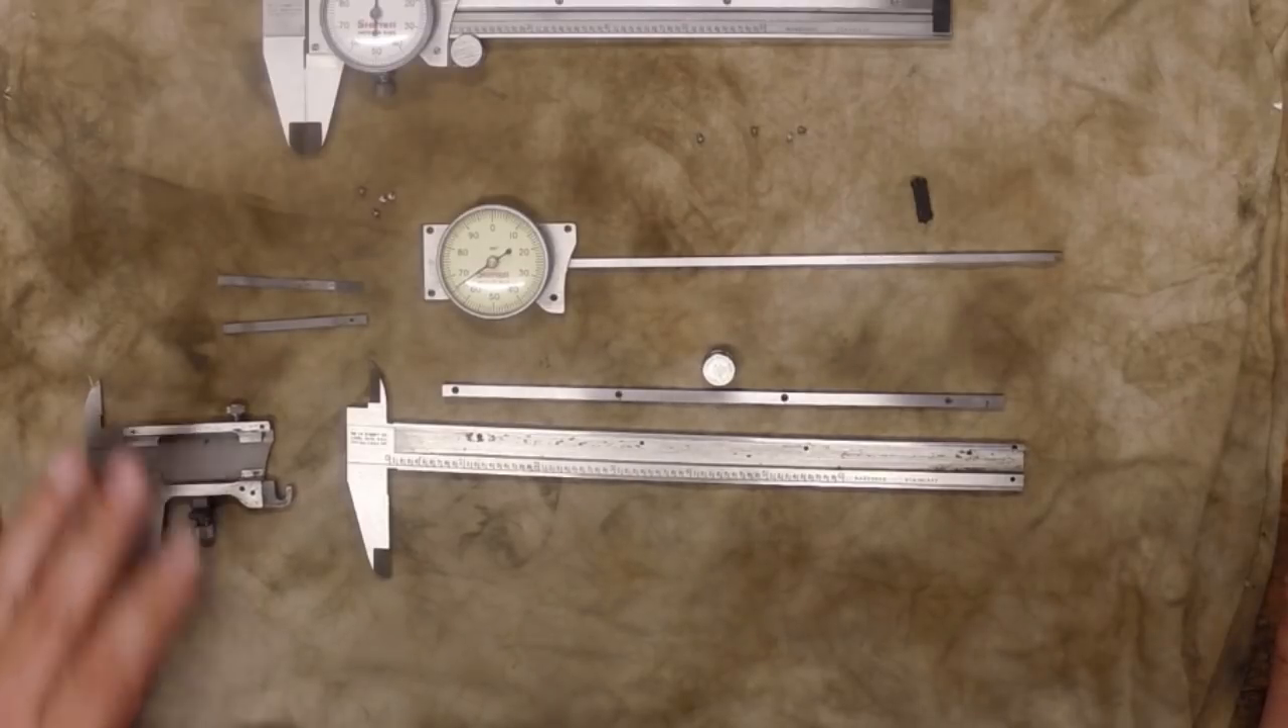All right so now I basically got this caliper taken apart as far as I'm going to take it apart for just the cleaning.